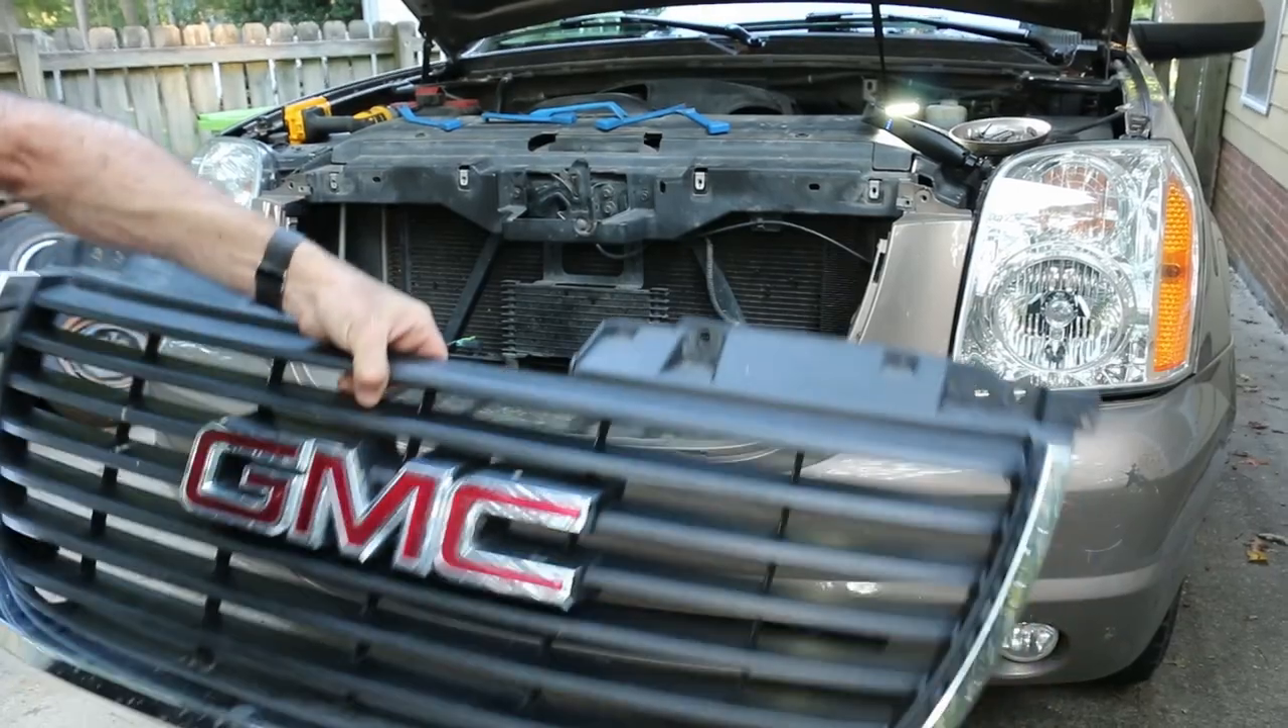And there you go. The grill is off.